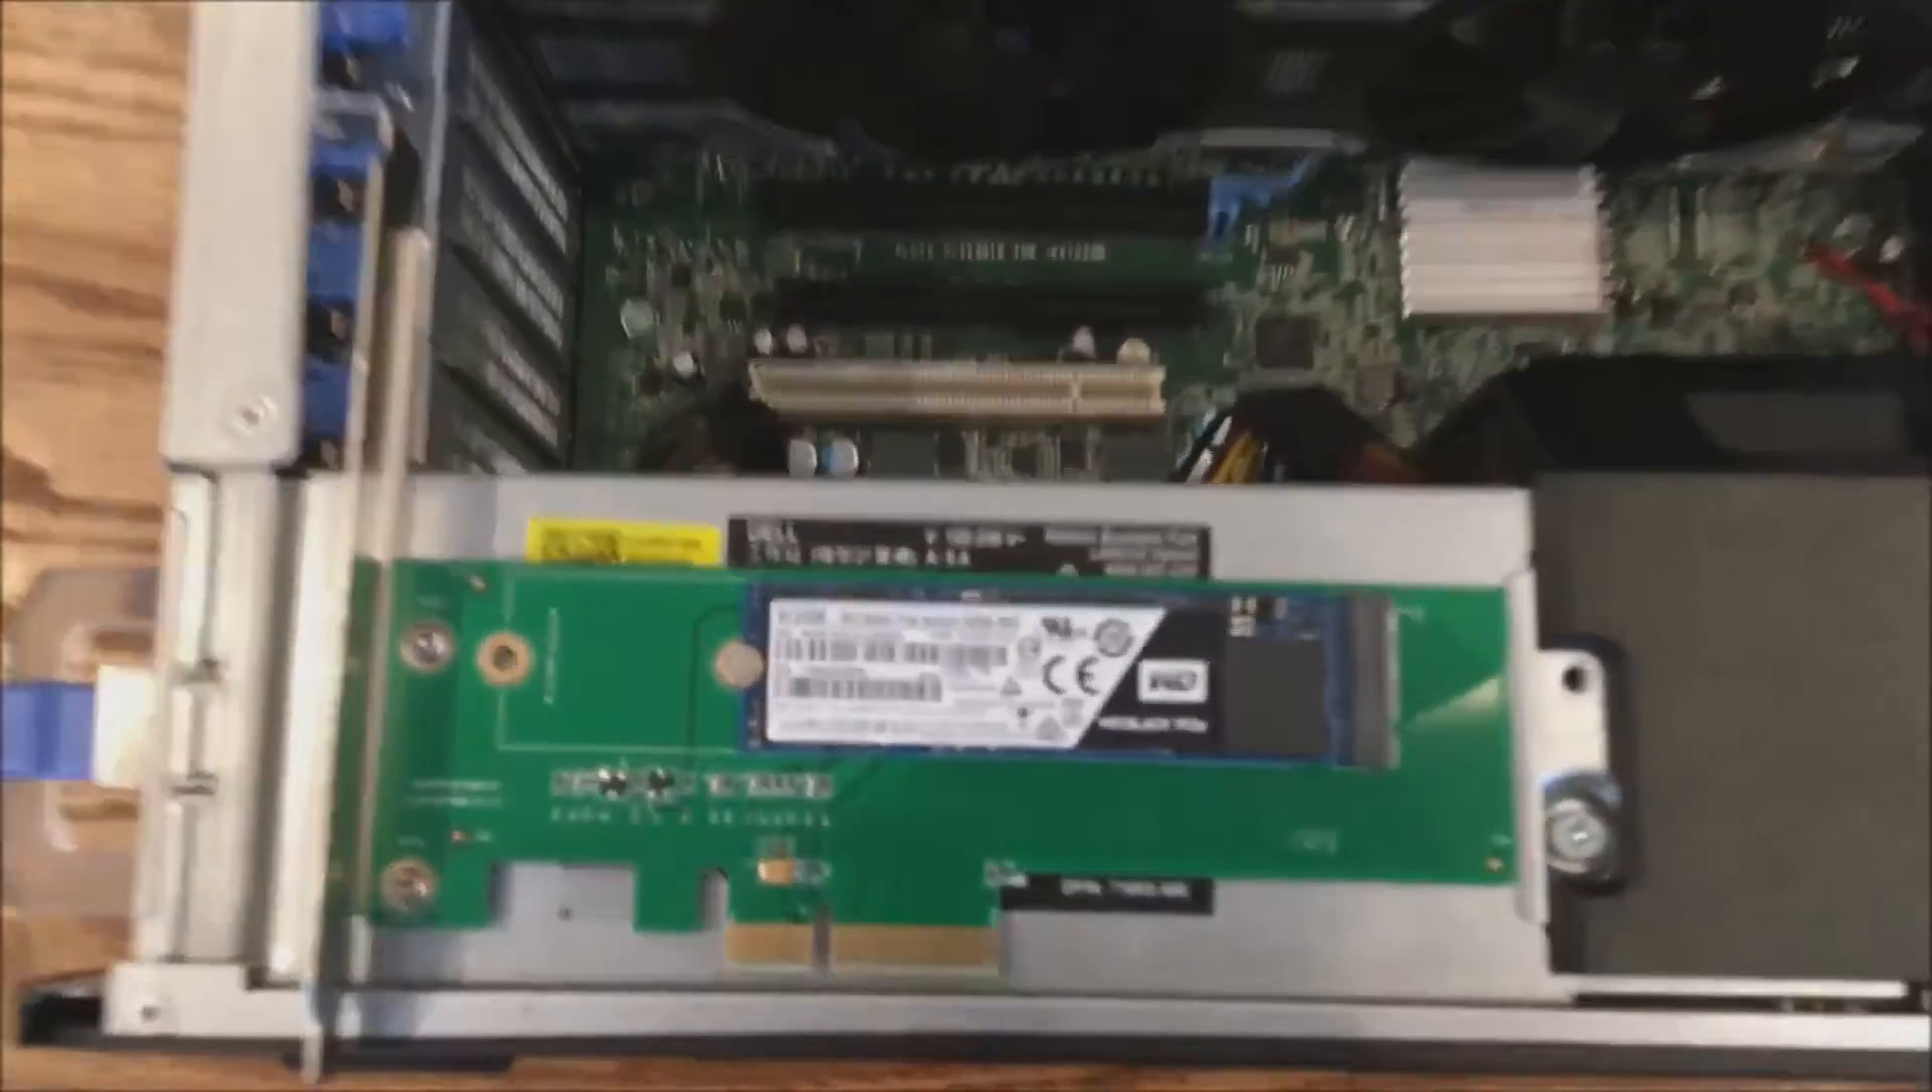Okay, so we've got our NVMe drive installed into our PCI adapter.